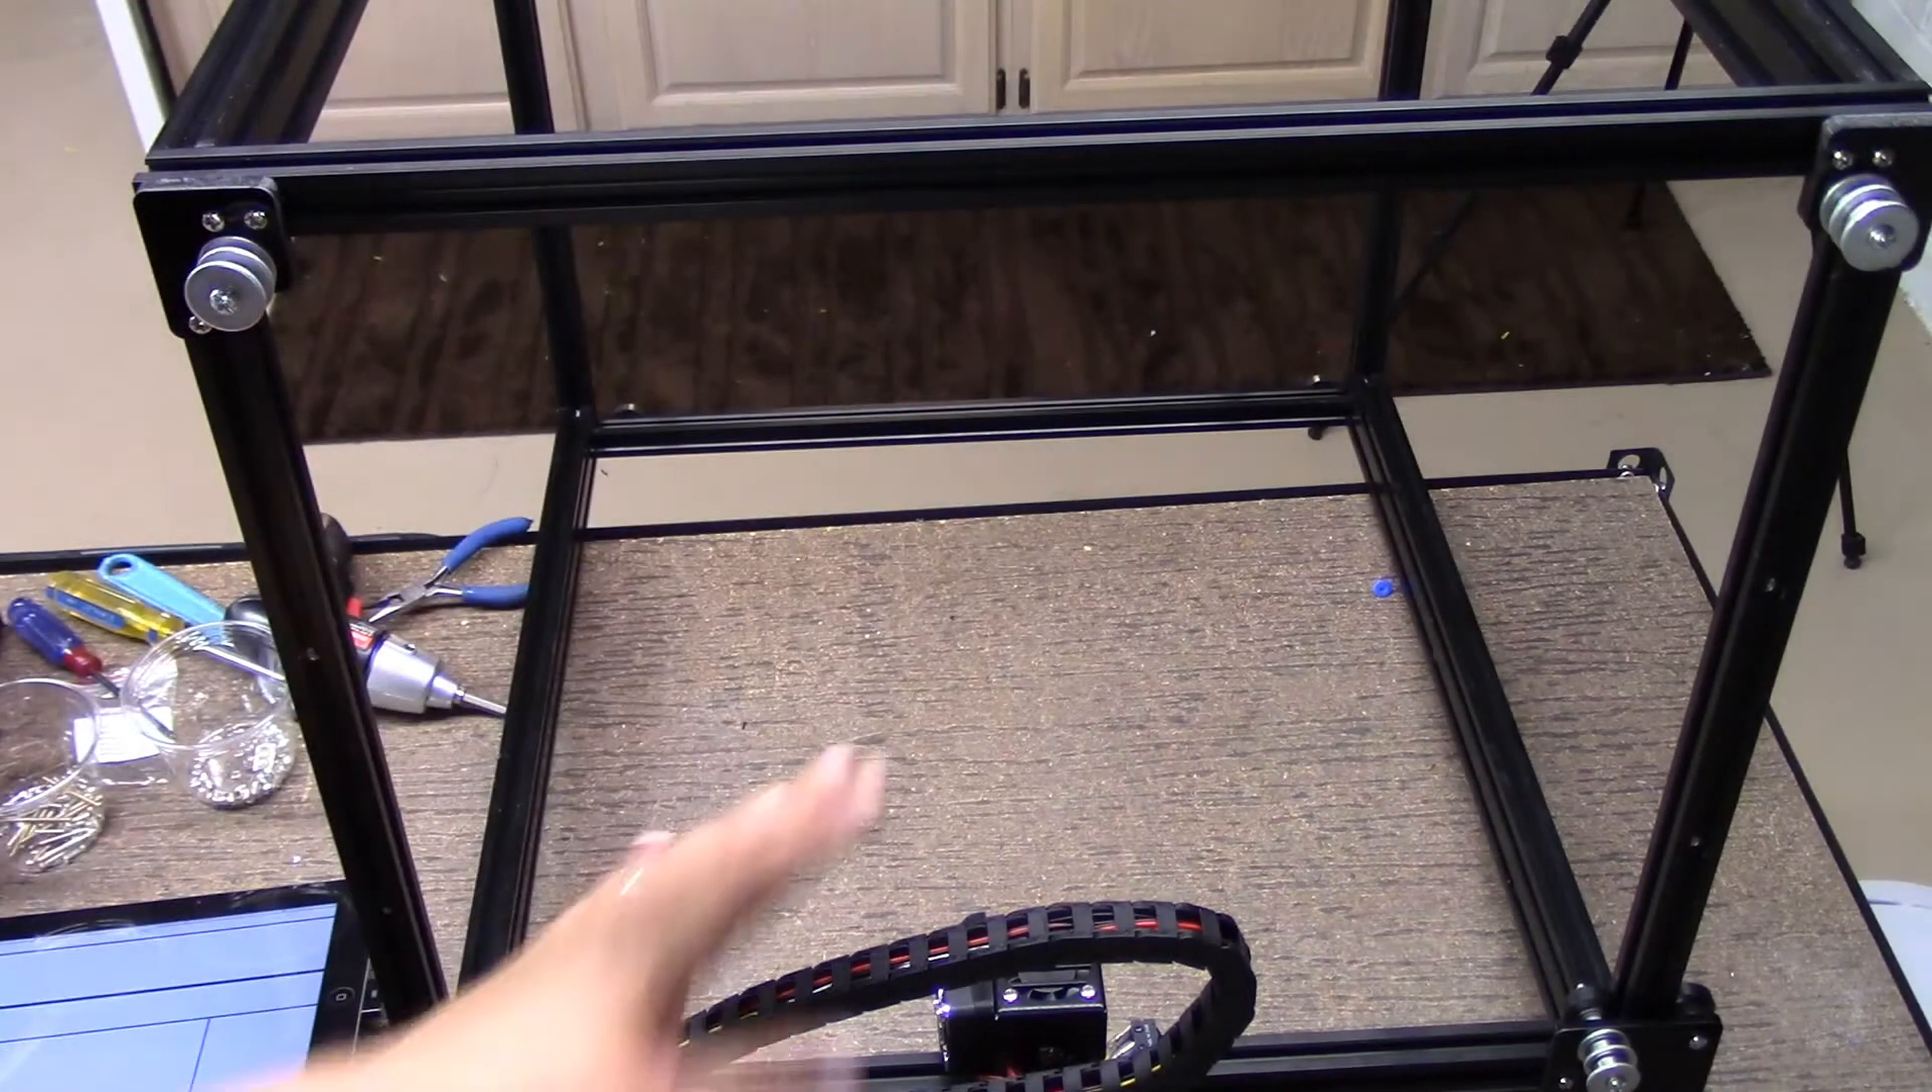So I've got the top, um, pulleys on here.